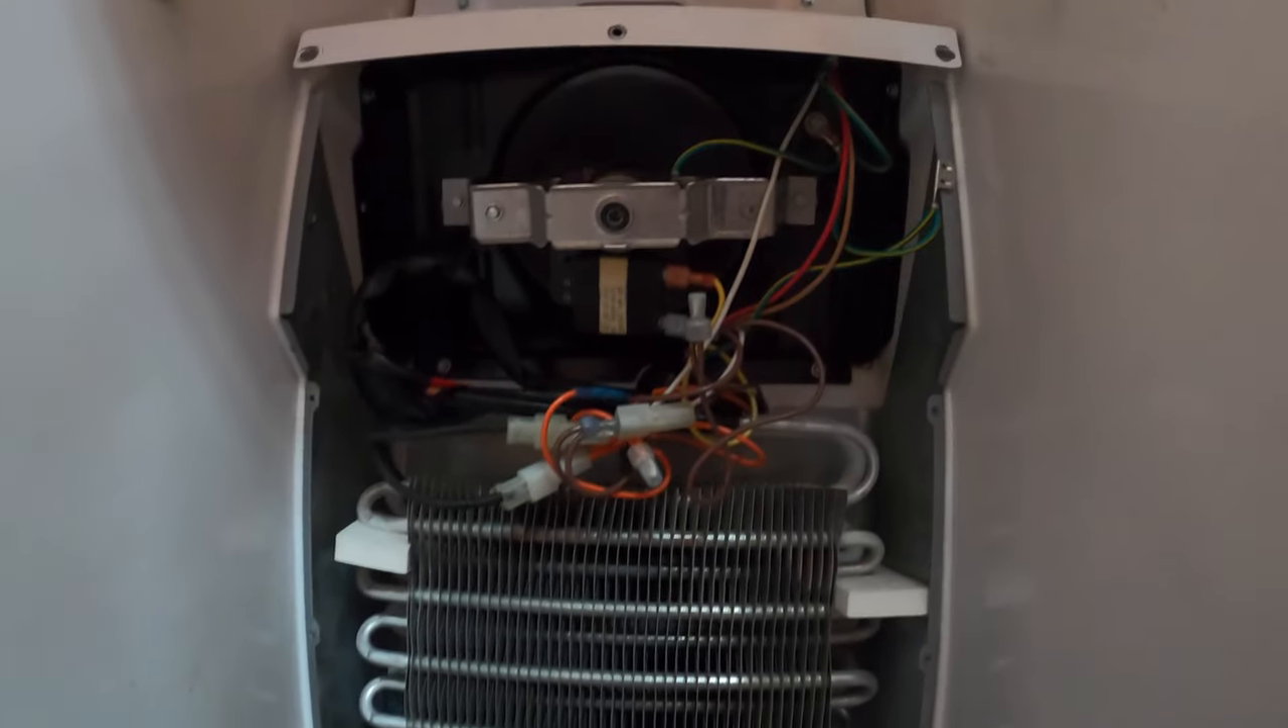Okay, now that we got that panel off, you can see the coils here that are inside of the fridge.